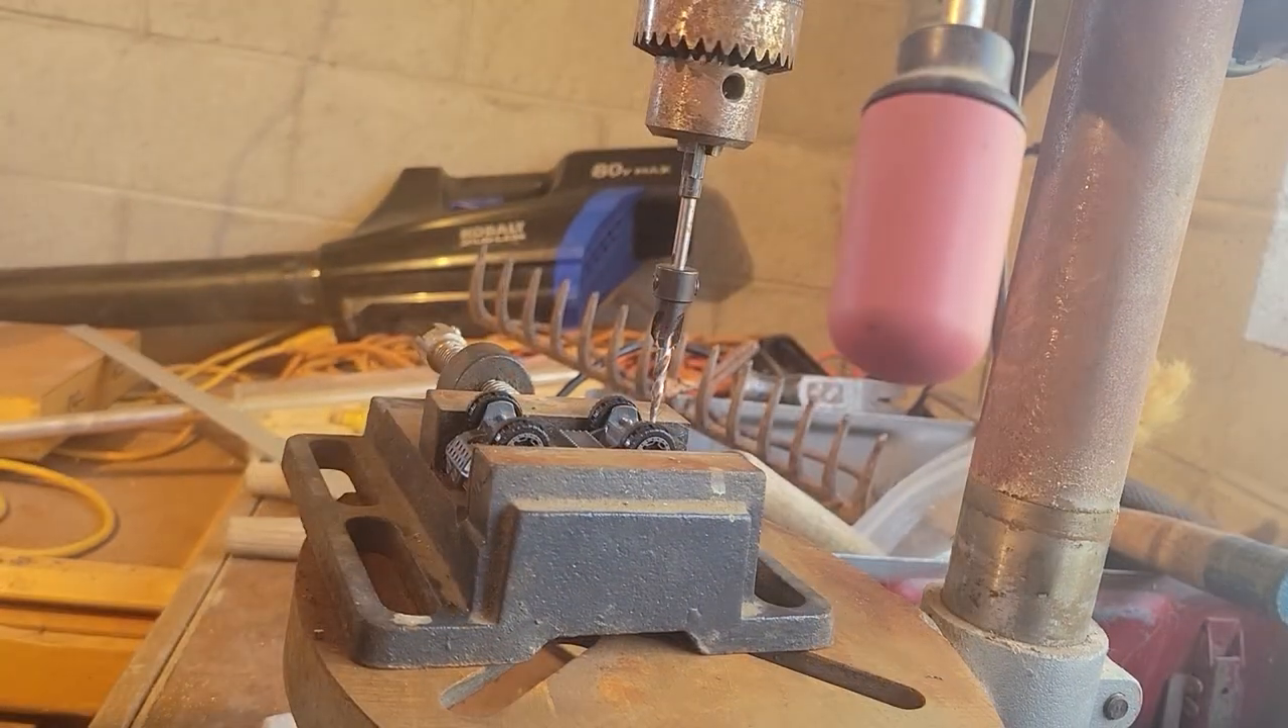All right, we've got the bit installed and we've got the little truck inside the vise.